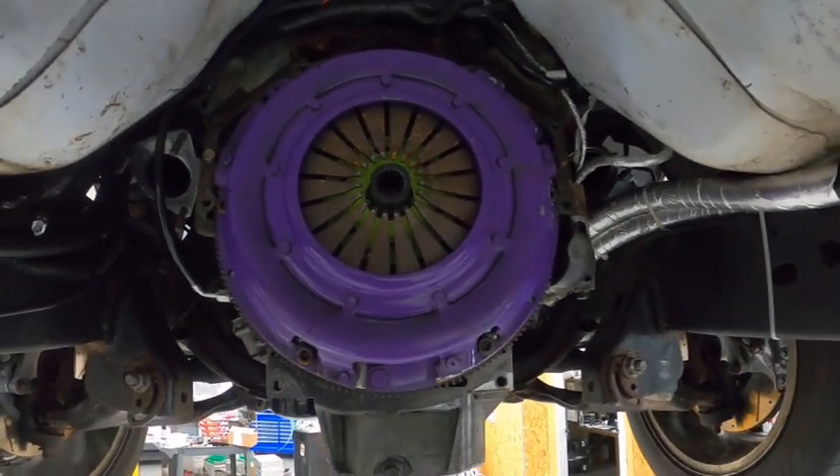So now the clutch is installed in the truck and the transmission is ready to go.